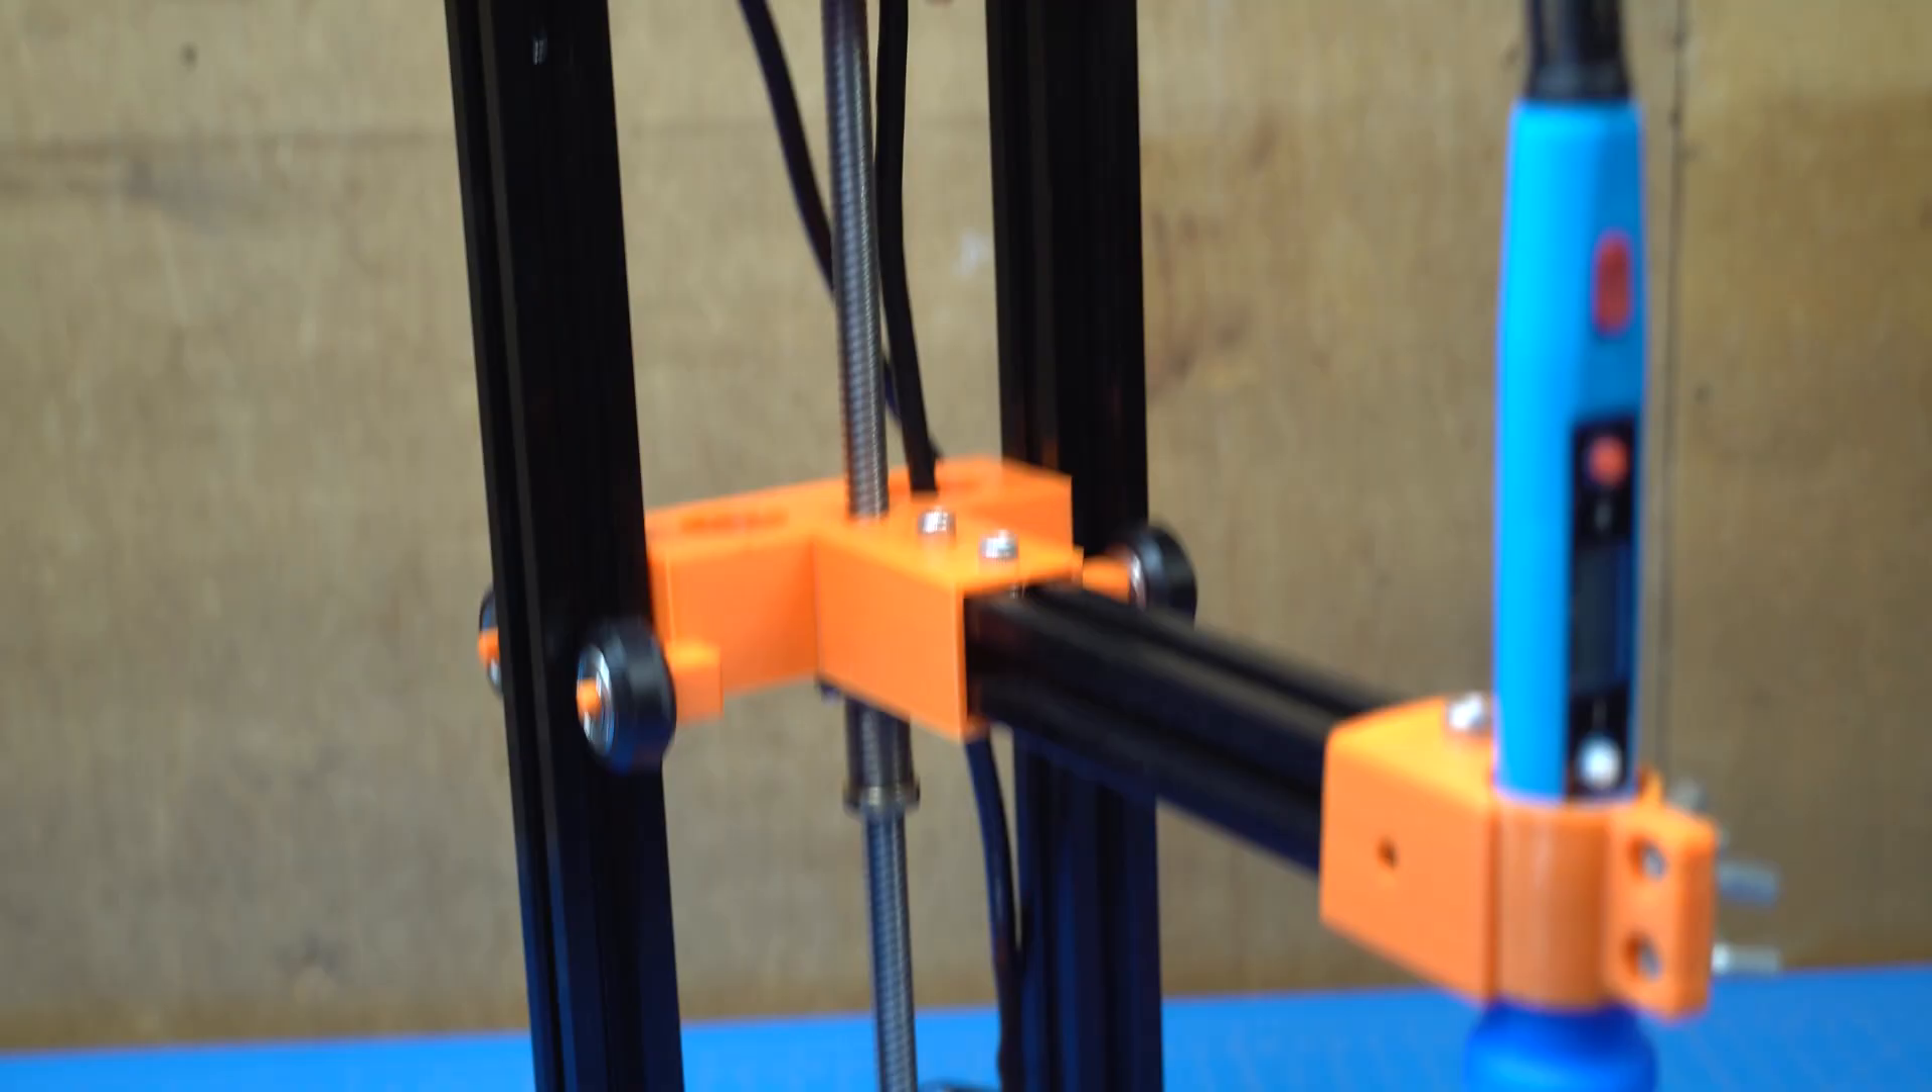I used another piece of aluminum and then another 3D printed bracket to join it all together.